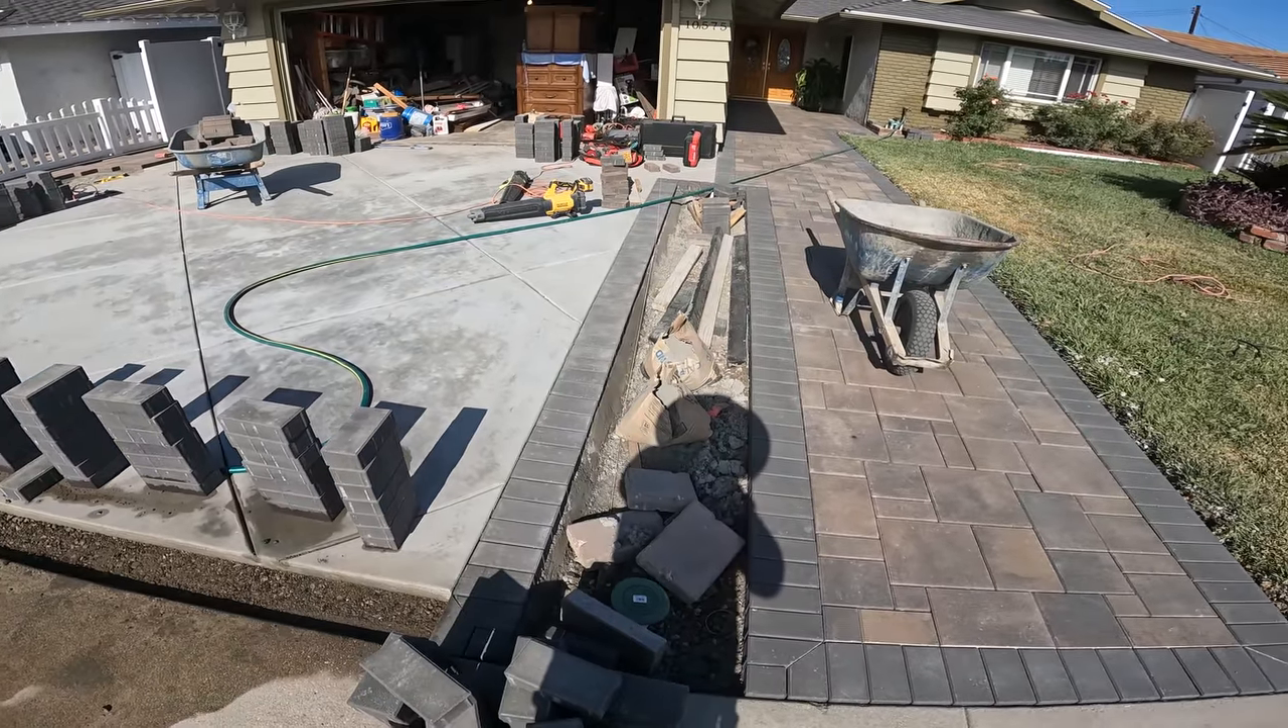We don't want the pavers to sink. All right, so we are starting to get the borders in on the driveway.